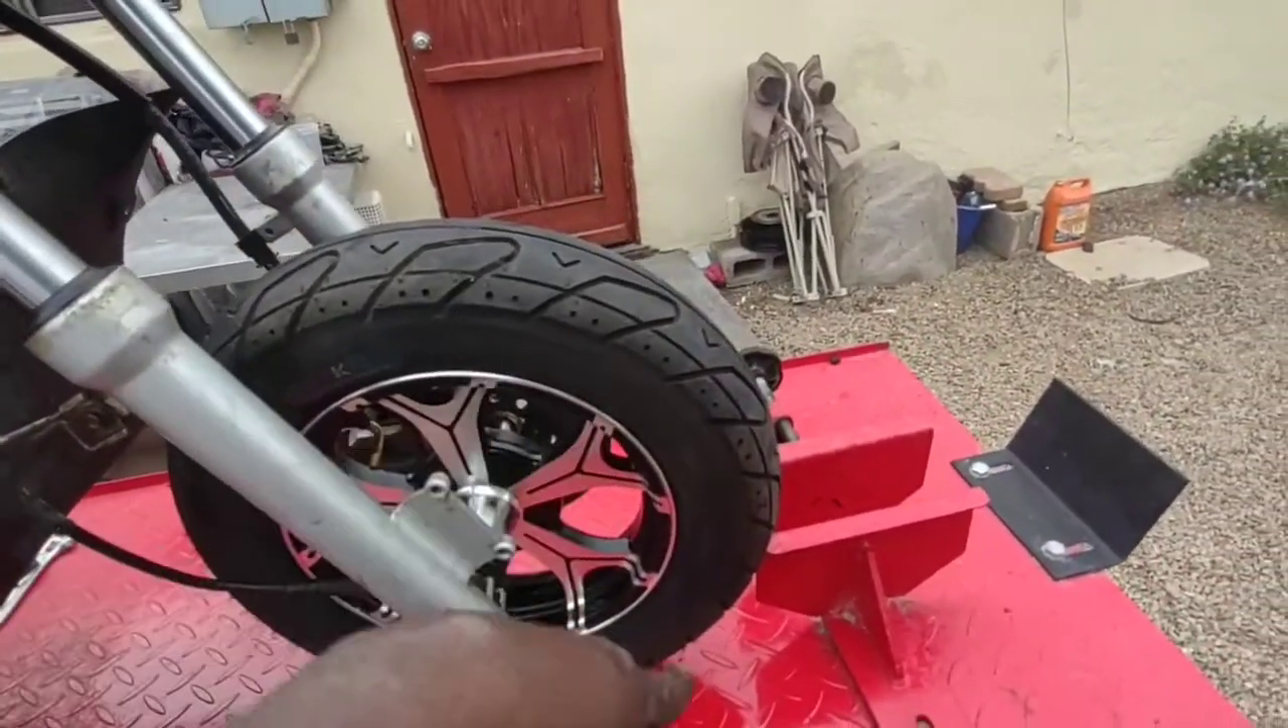I got the rim on the bike. And, the tire is on.